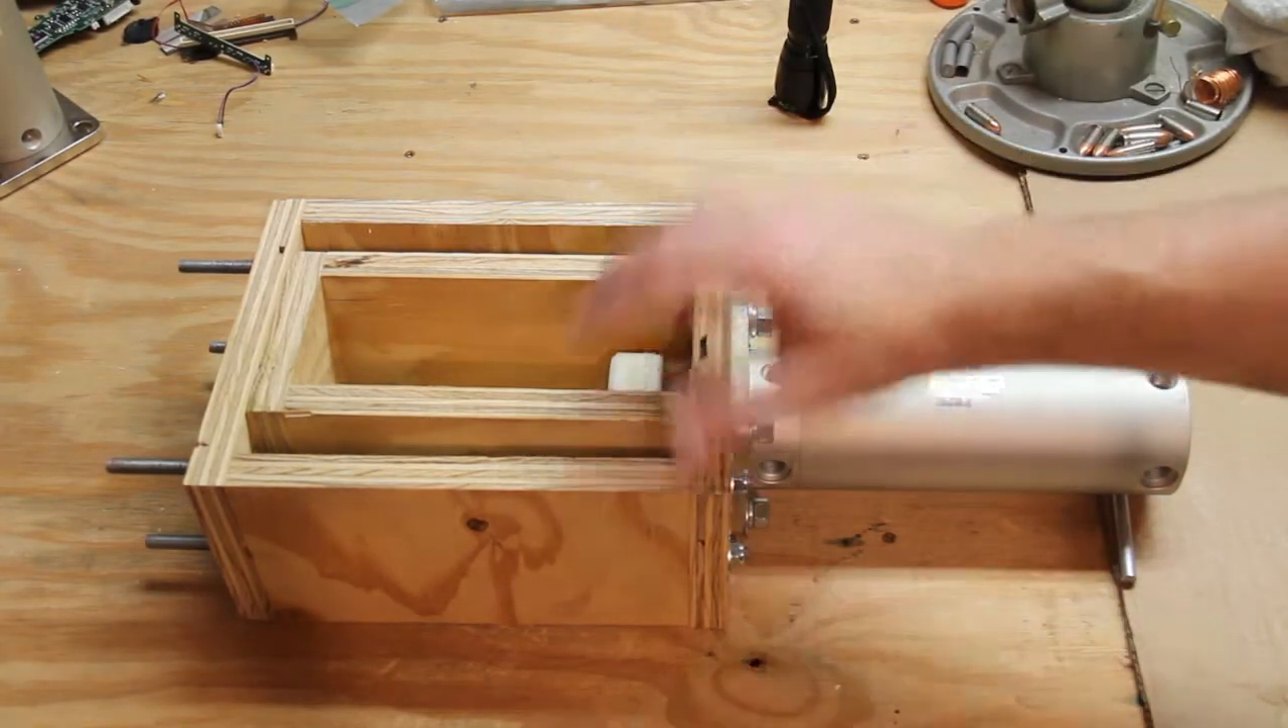I don't have any facilities for welding so we took 3 quarter inch plywood built up an outer frame that holds the cylinder and then an inner frame that's about the size of a can so that the can doesn't roll to either side.